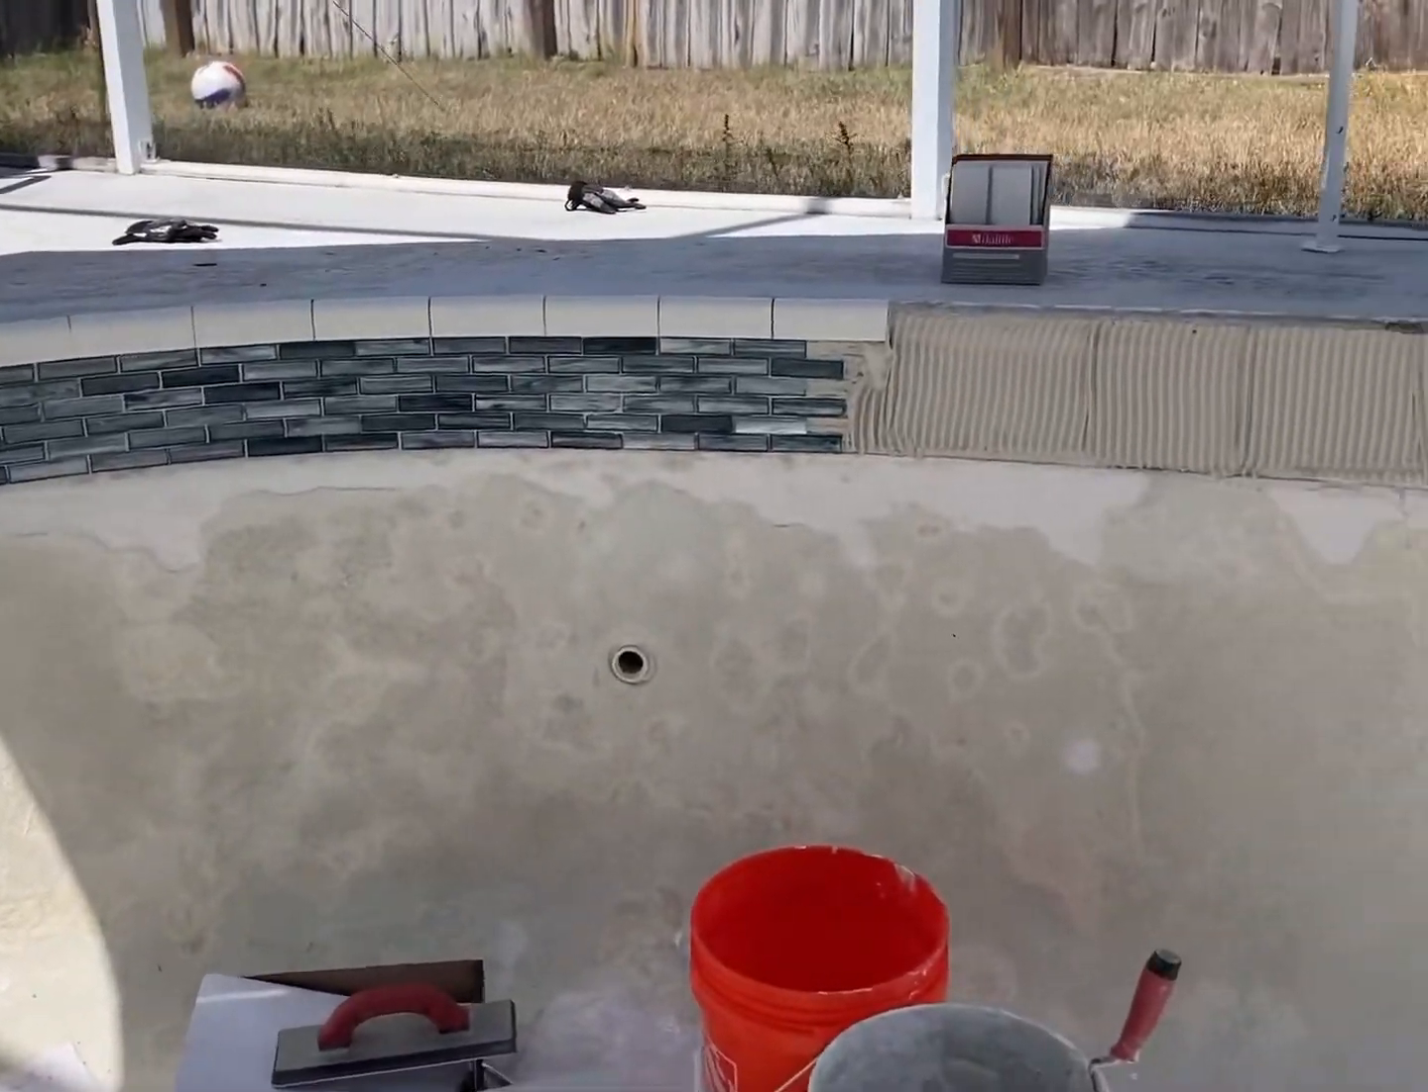And this is how much tile I've gotten done.